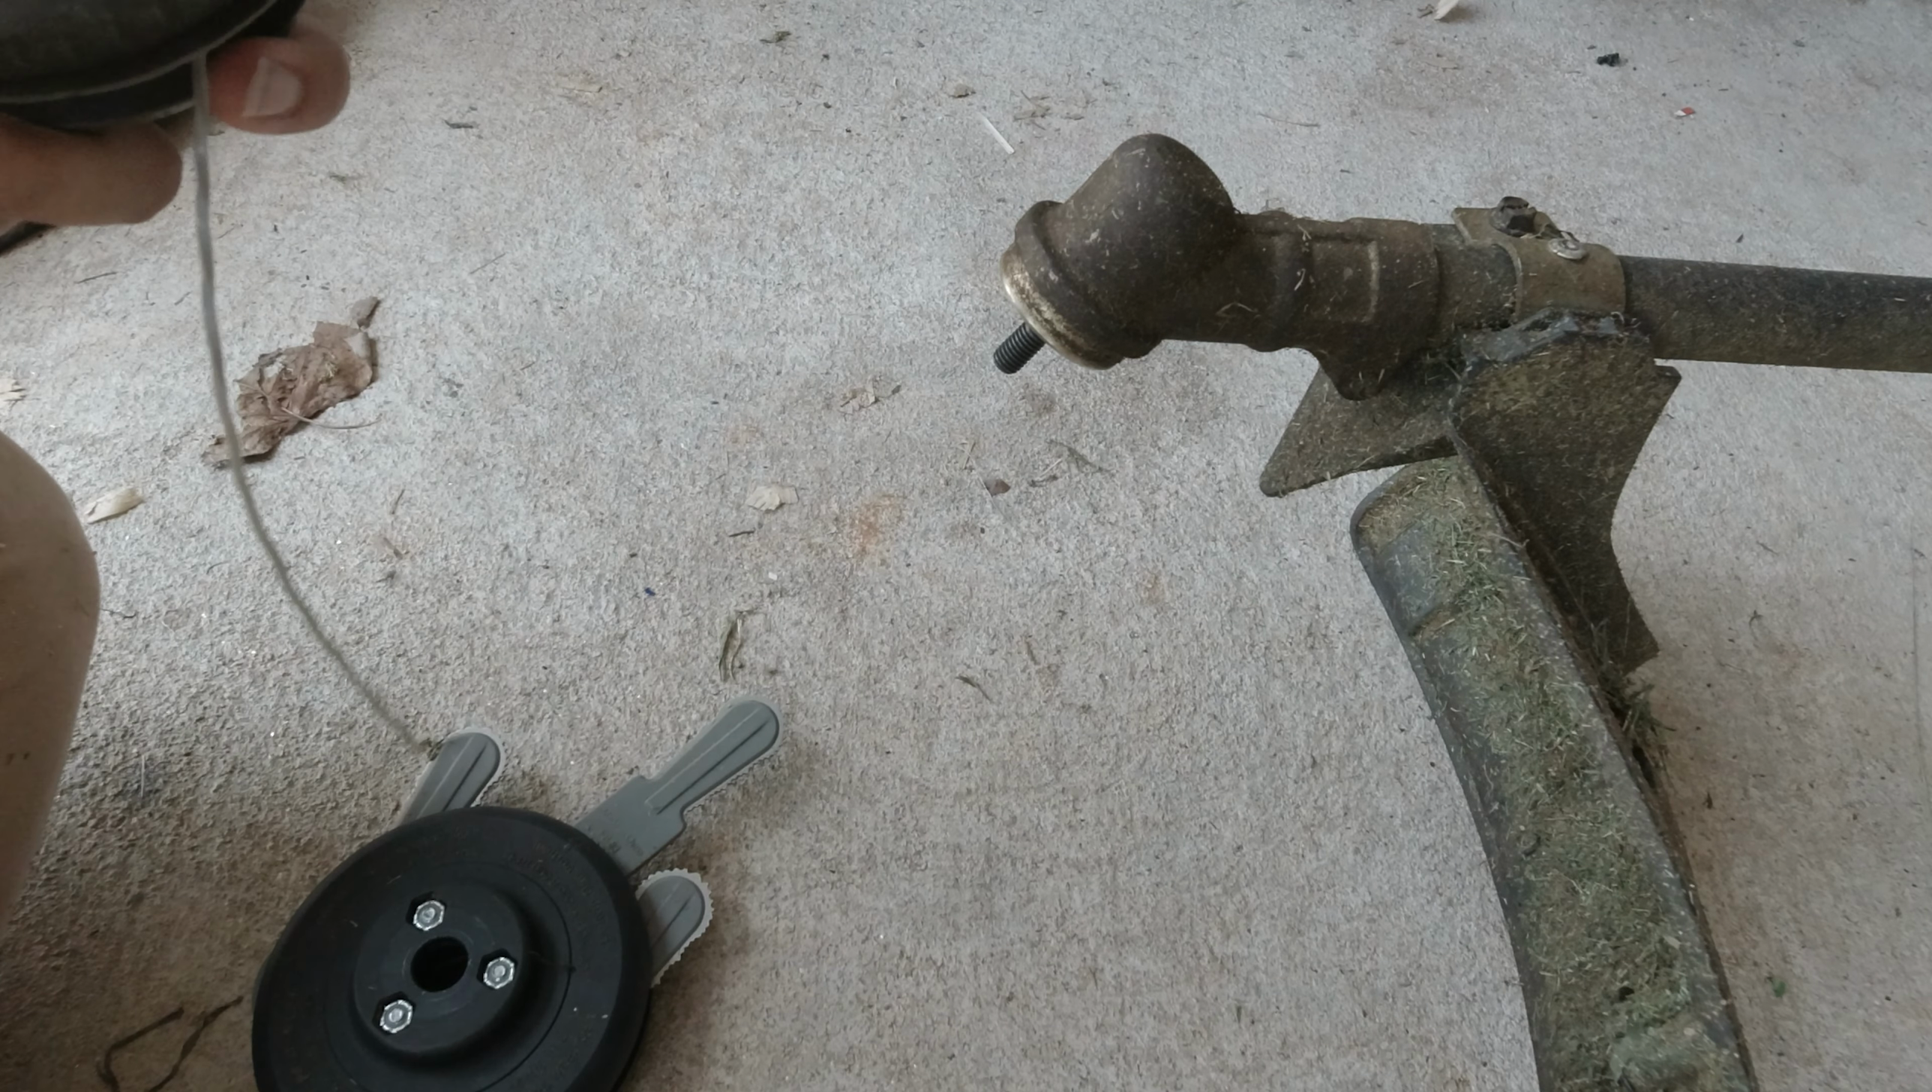All right, so I have the whole old head off.